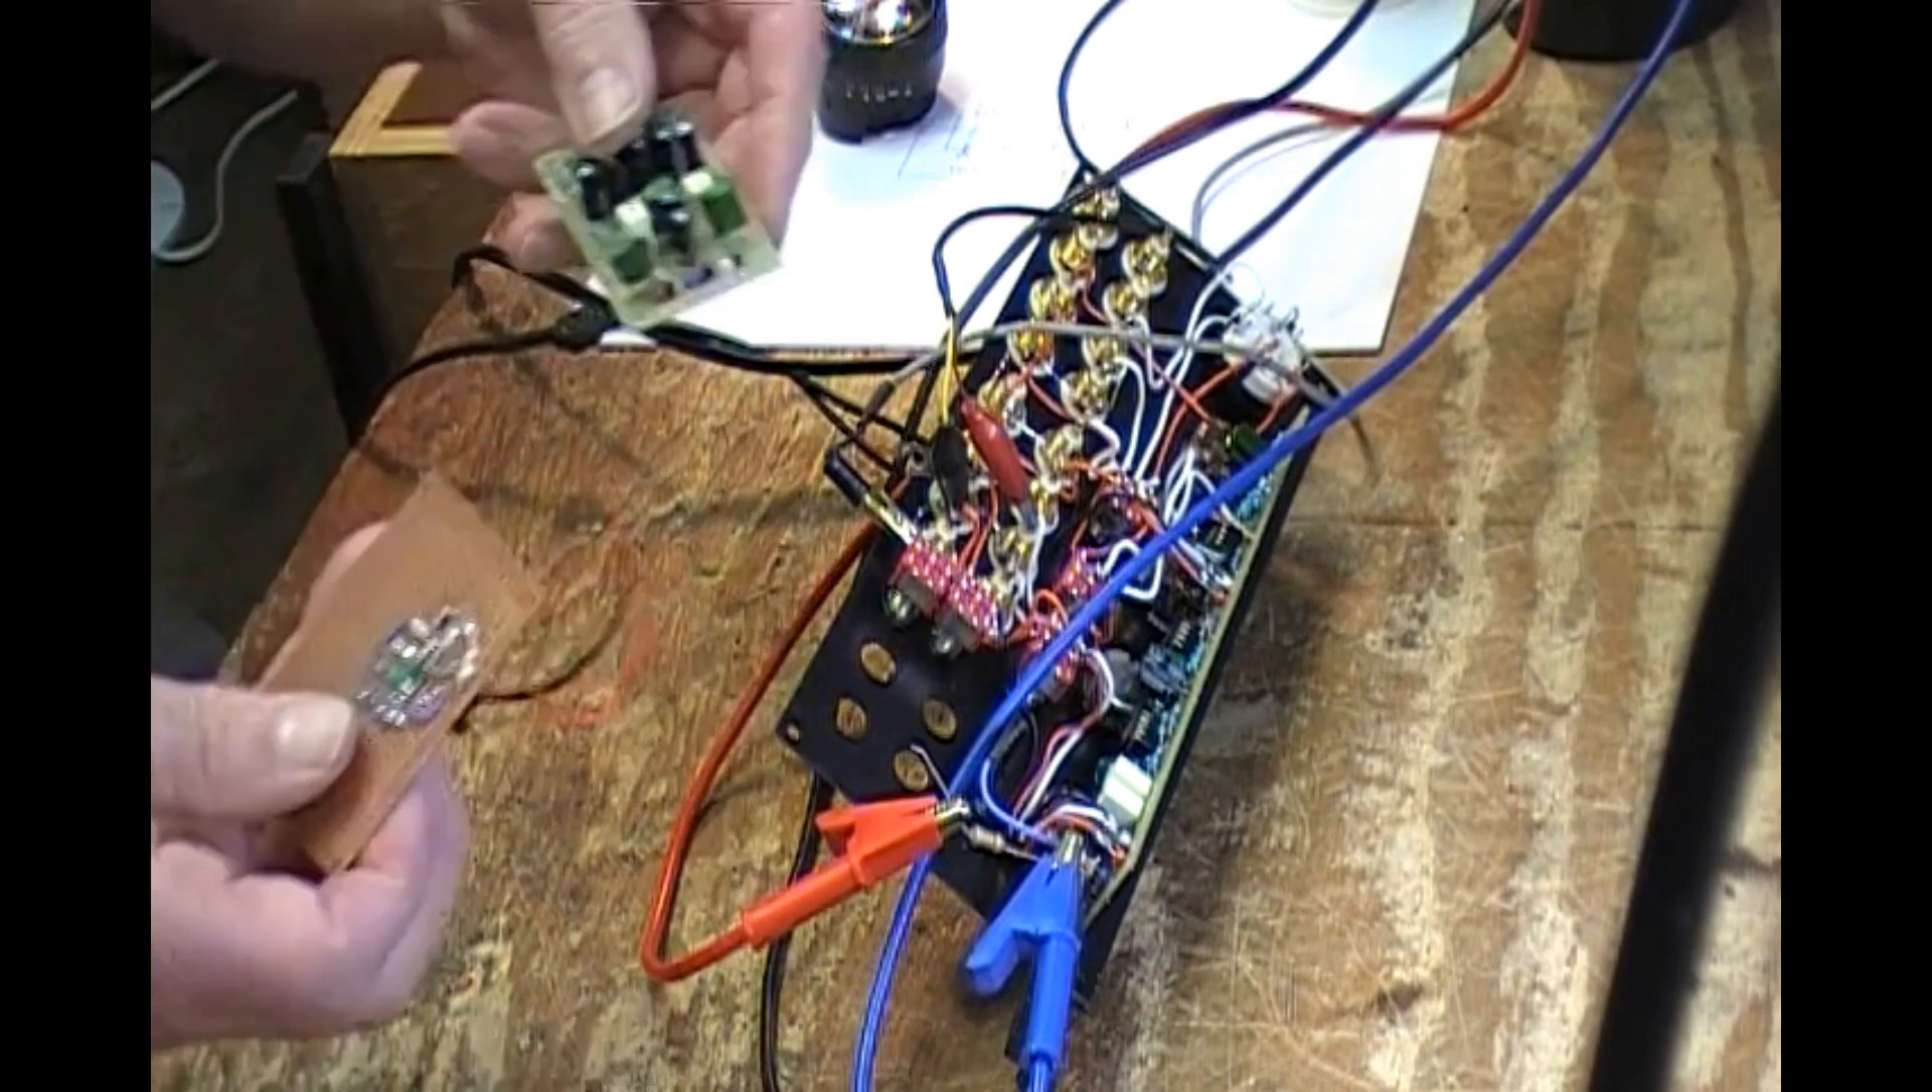I still have these two boards to mount and I've been fretting over how to mount them.